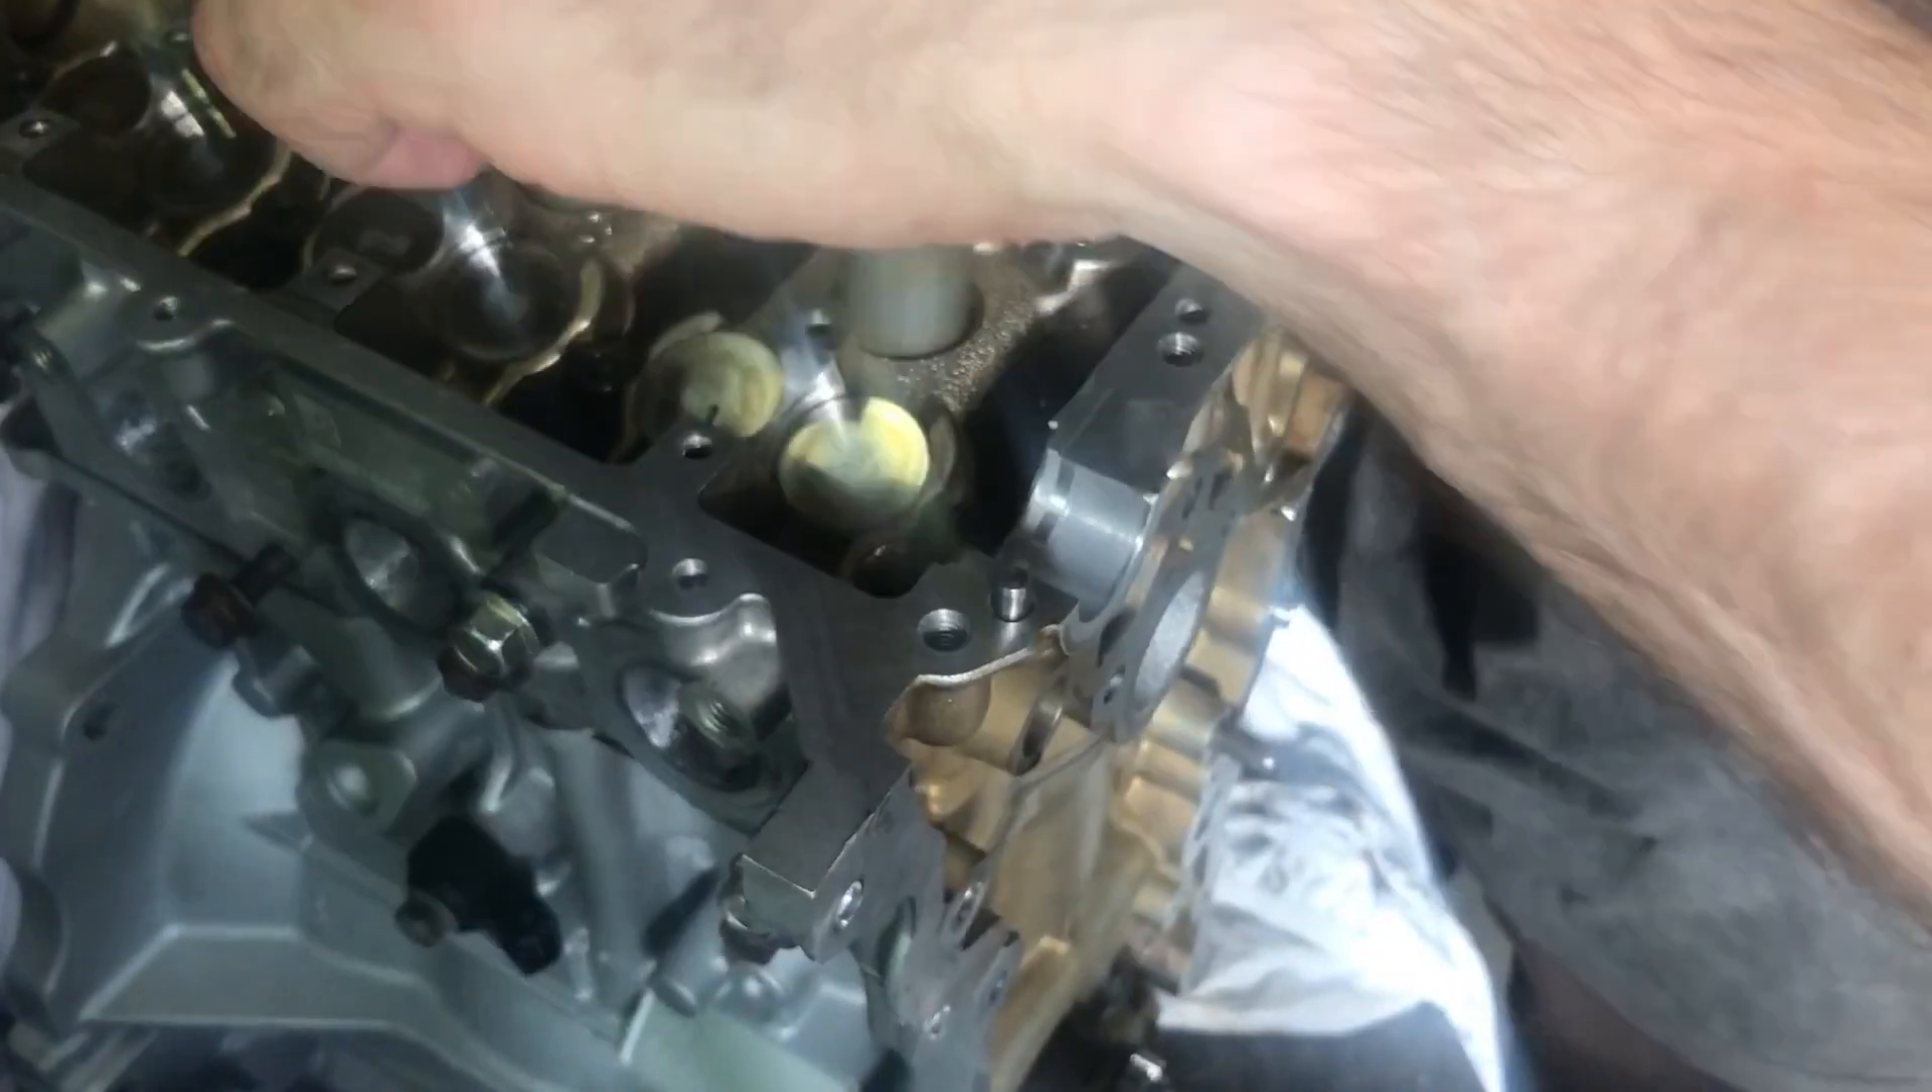I obviously I've got no cams in at this point.